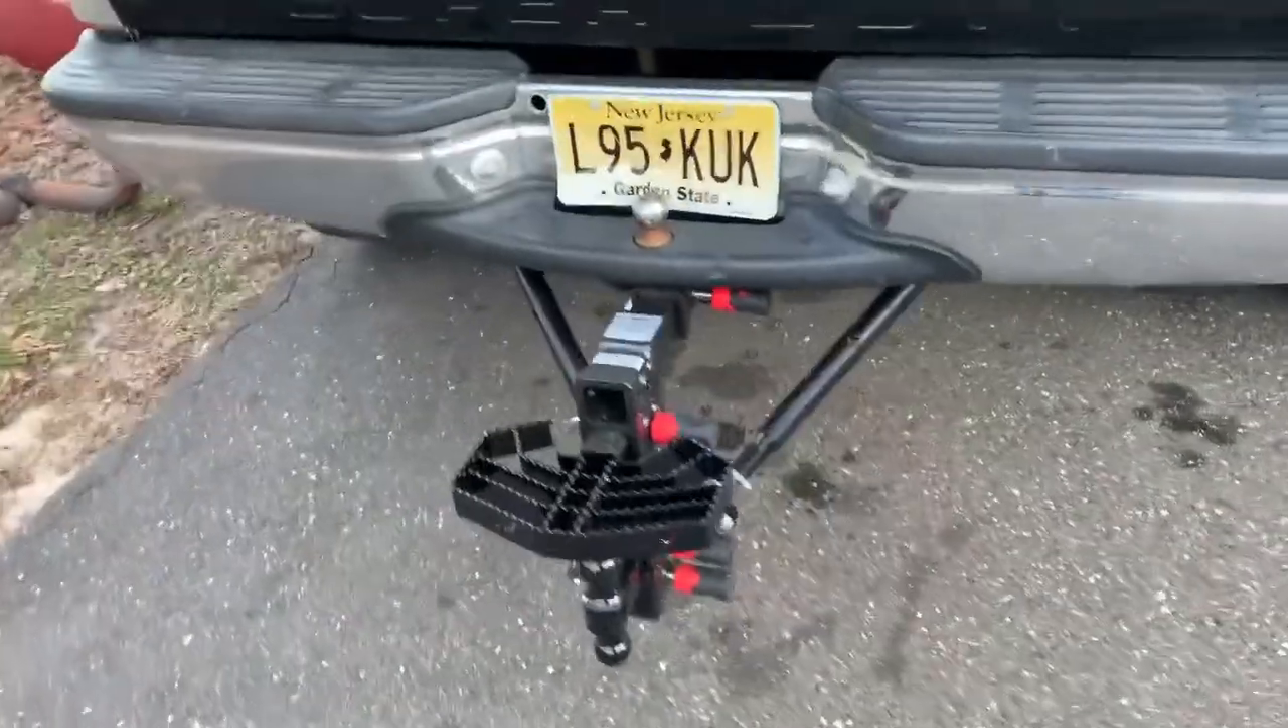Alright I got the hitch all installed. With the stabilizer arms.